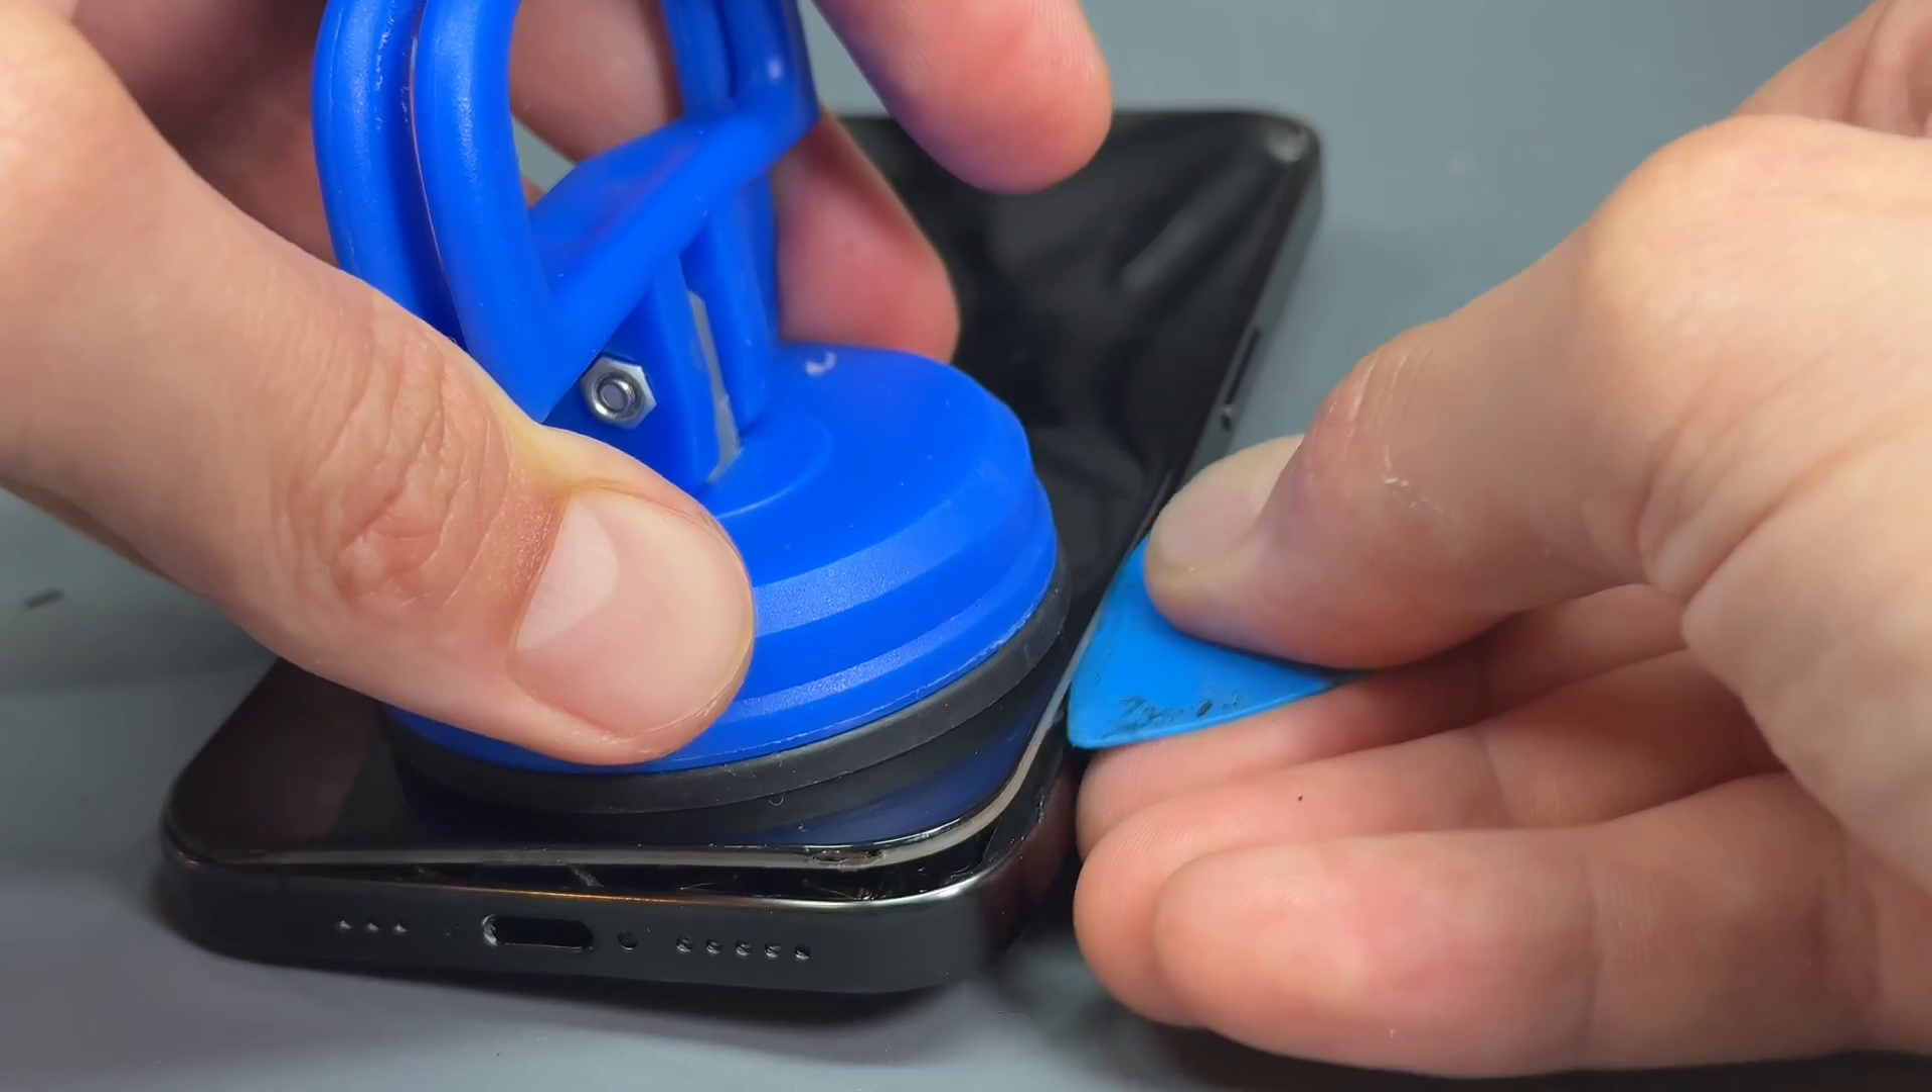I think it's the original, but you can see we've separated the screen and we made a gap large enough now to fit this plastic guitar pick in that we're going to very carefully run down this right-hand edge.